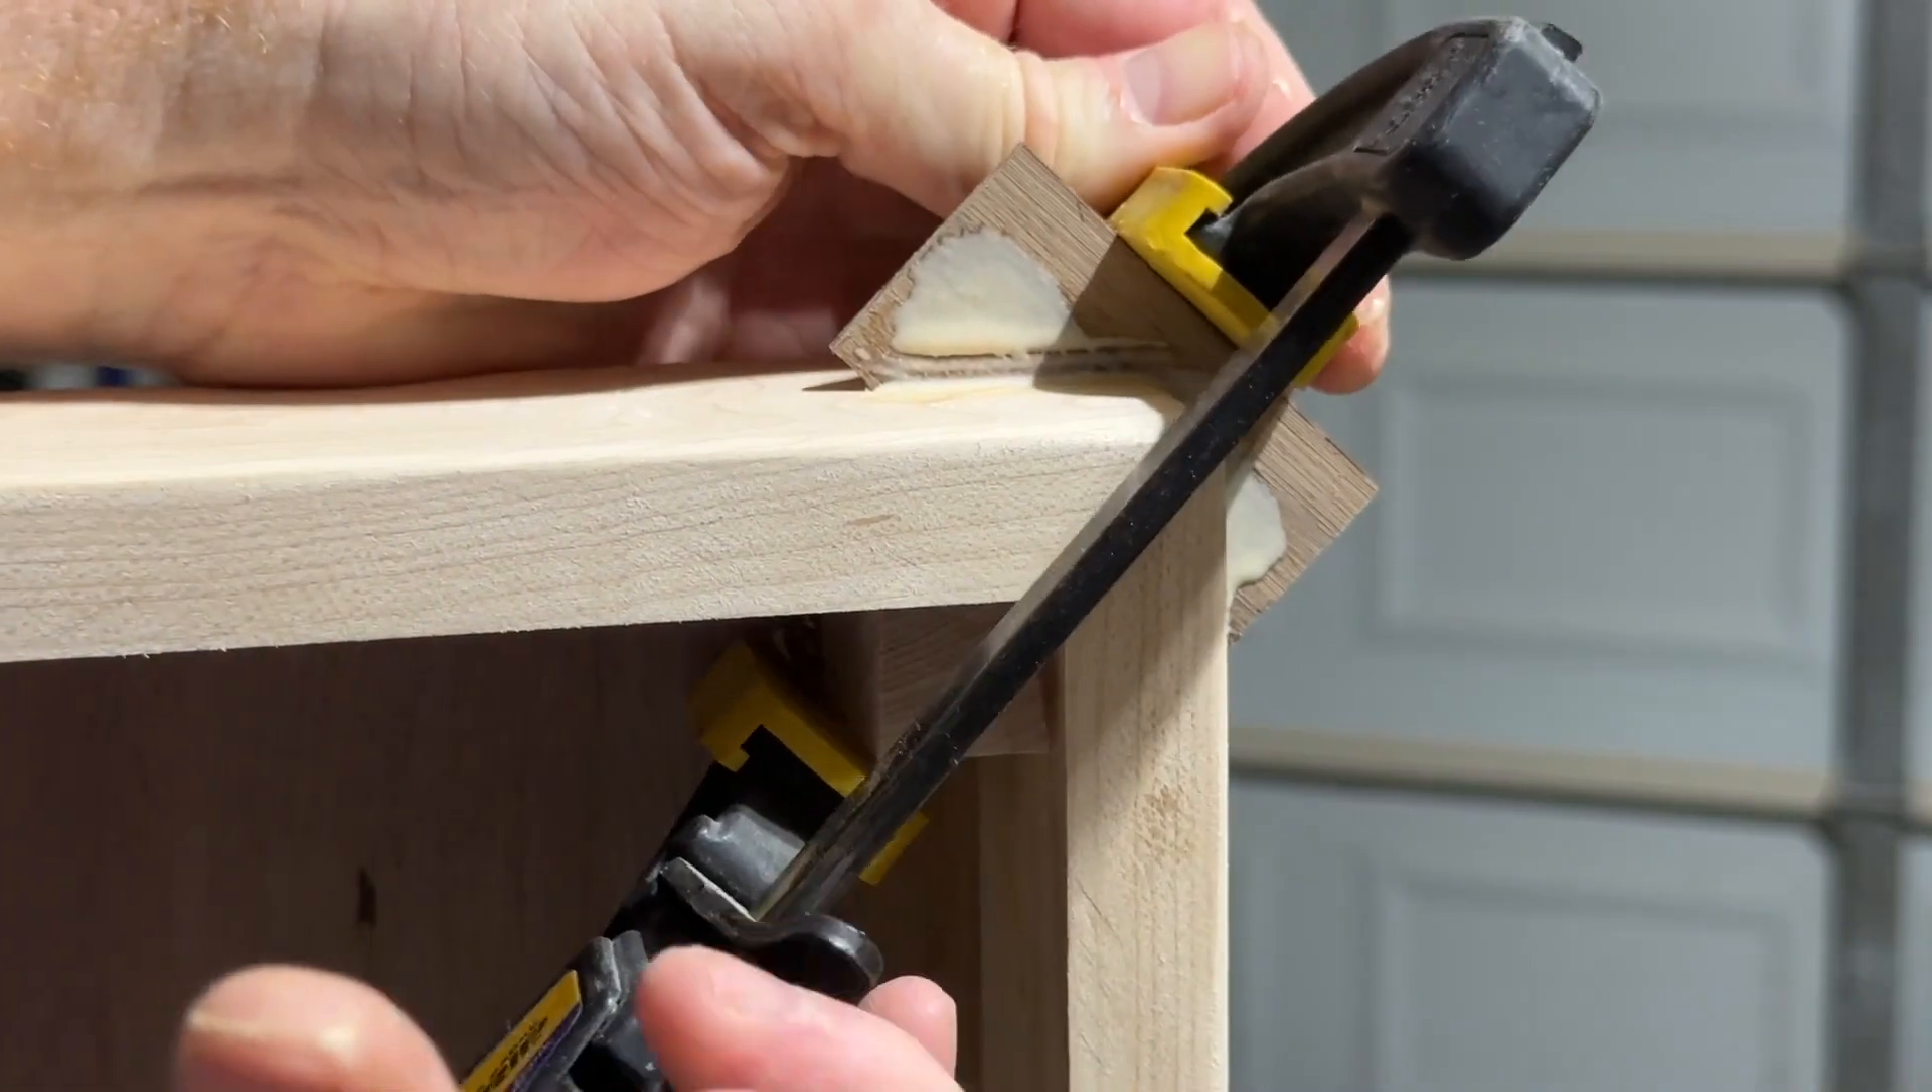I cut a 1 inch deep groove into each of the four corners of the base. I then added the spline with a generous amount of wood glue and clamped it into place to let it dry overnight.